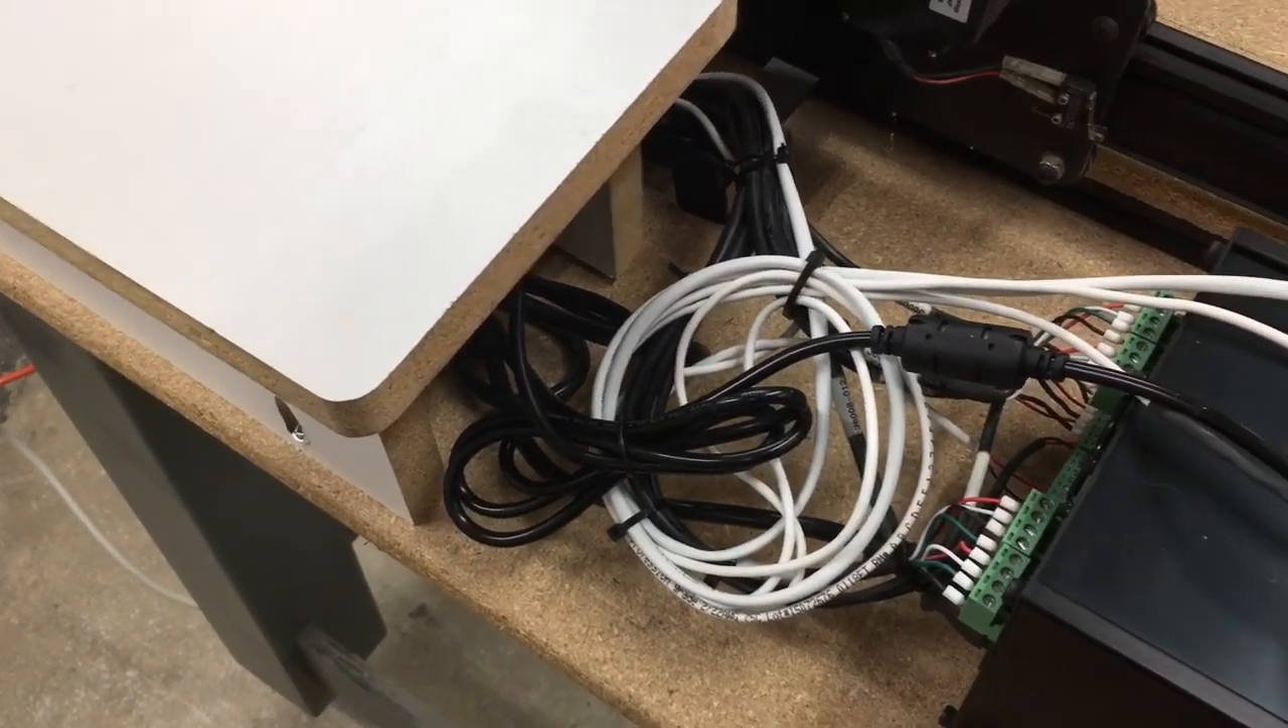And I went ahead and secured all the wire, the excess wire I just rolled up, and put the ties on it to hold it in place.